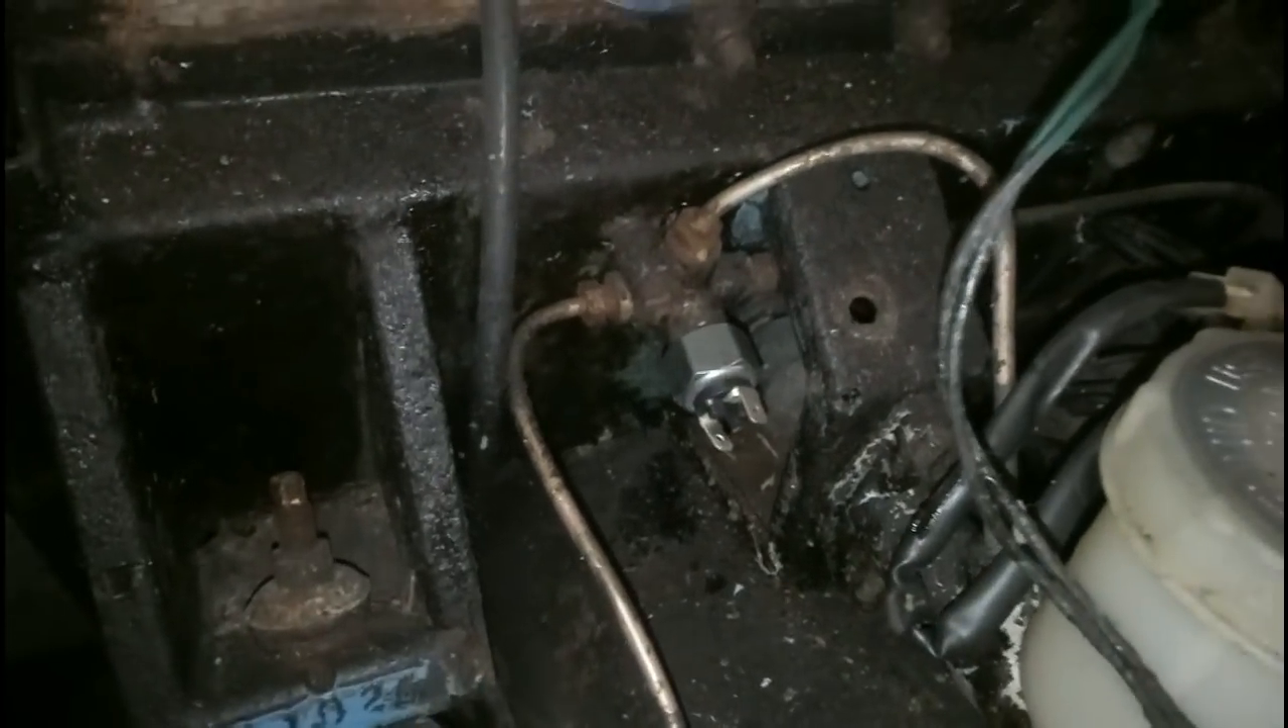We've got the new switch in place.